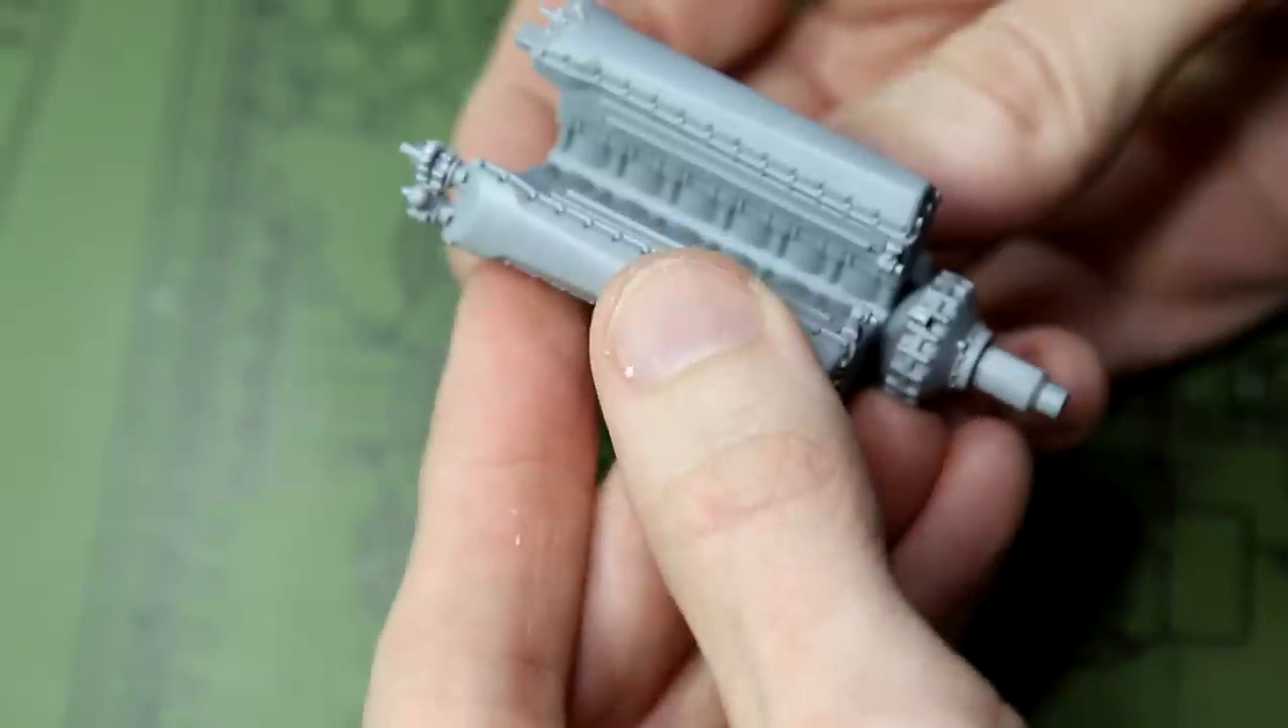And at this point we've got the two cylinder housings in here glued in position.